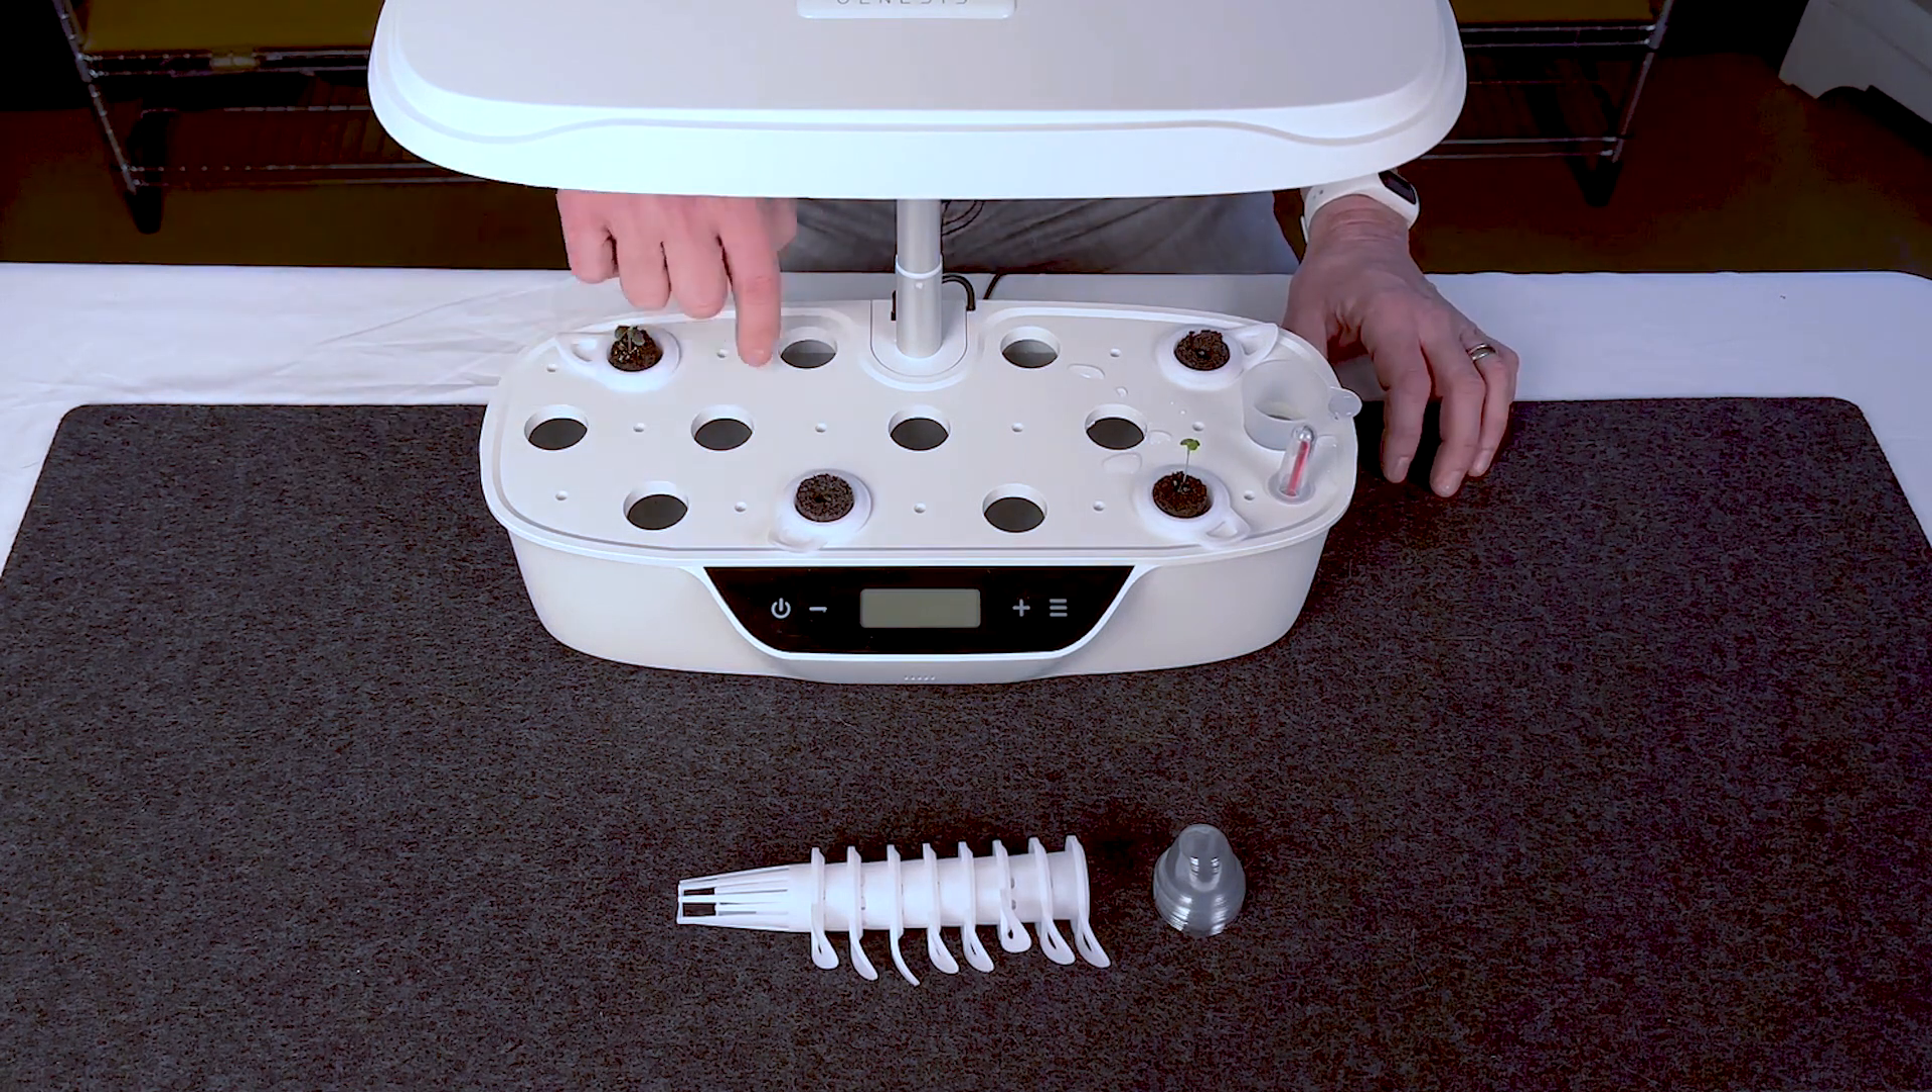We now need to cover the rest of these holes.